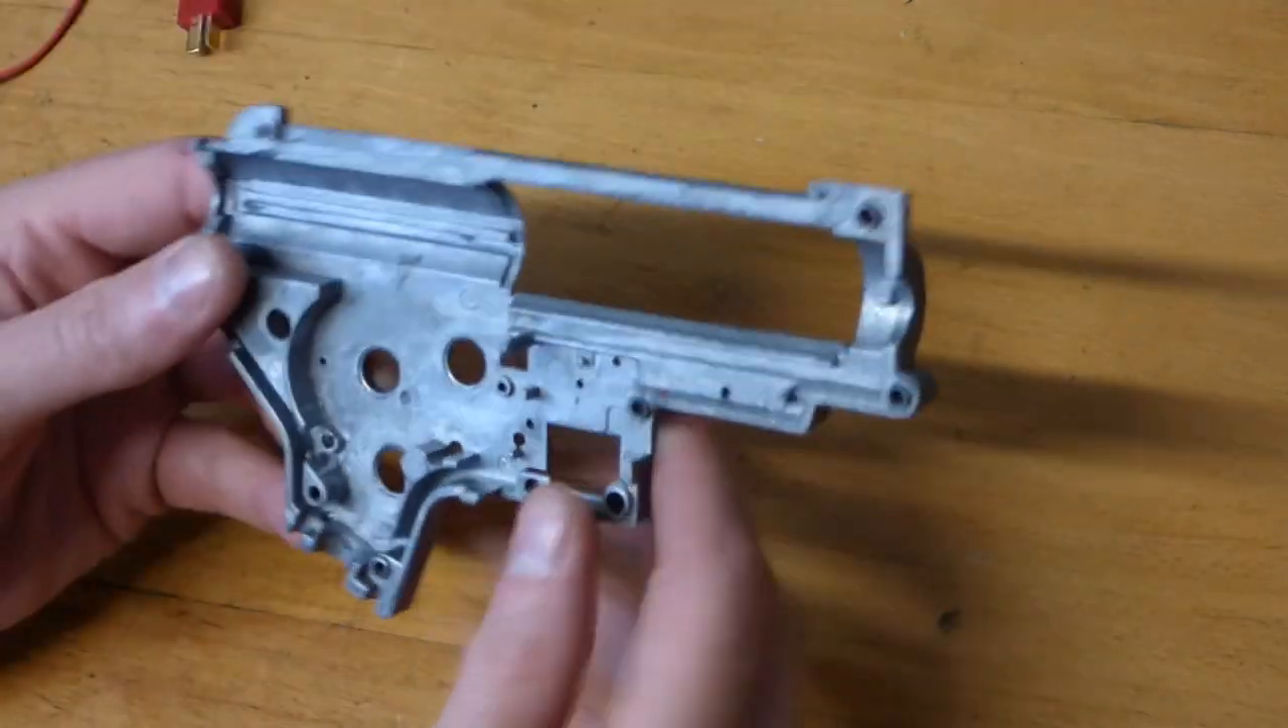At this point i've completely stripped everything out of the gearbox i've even taken all of the grease out.